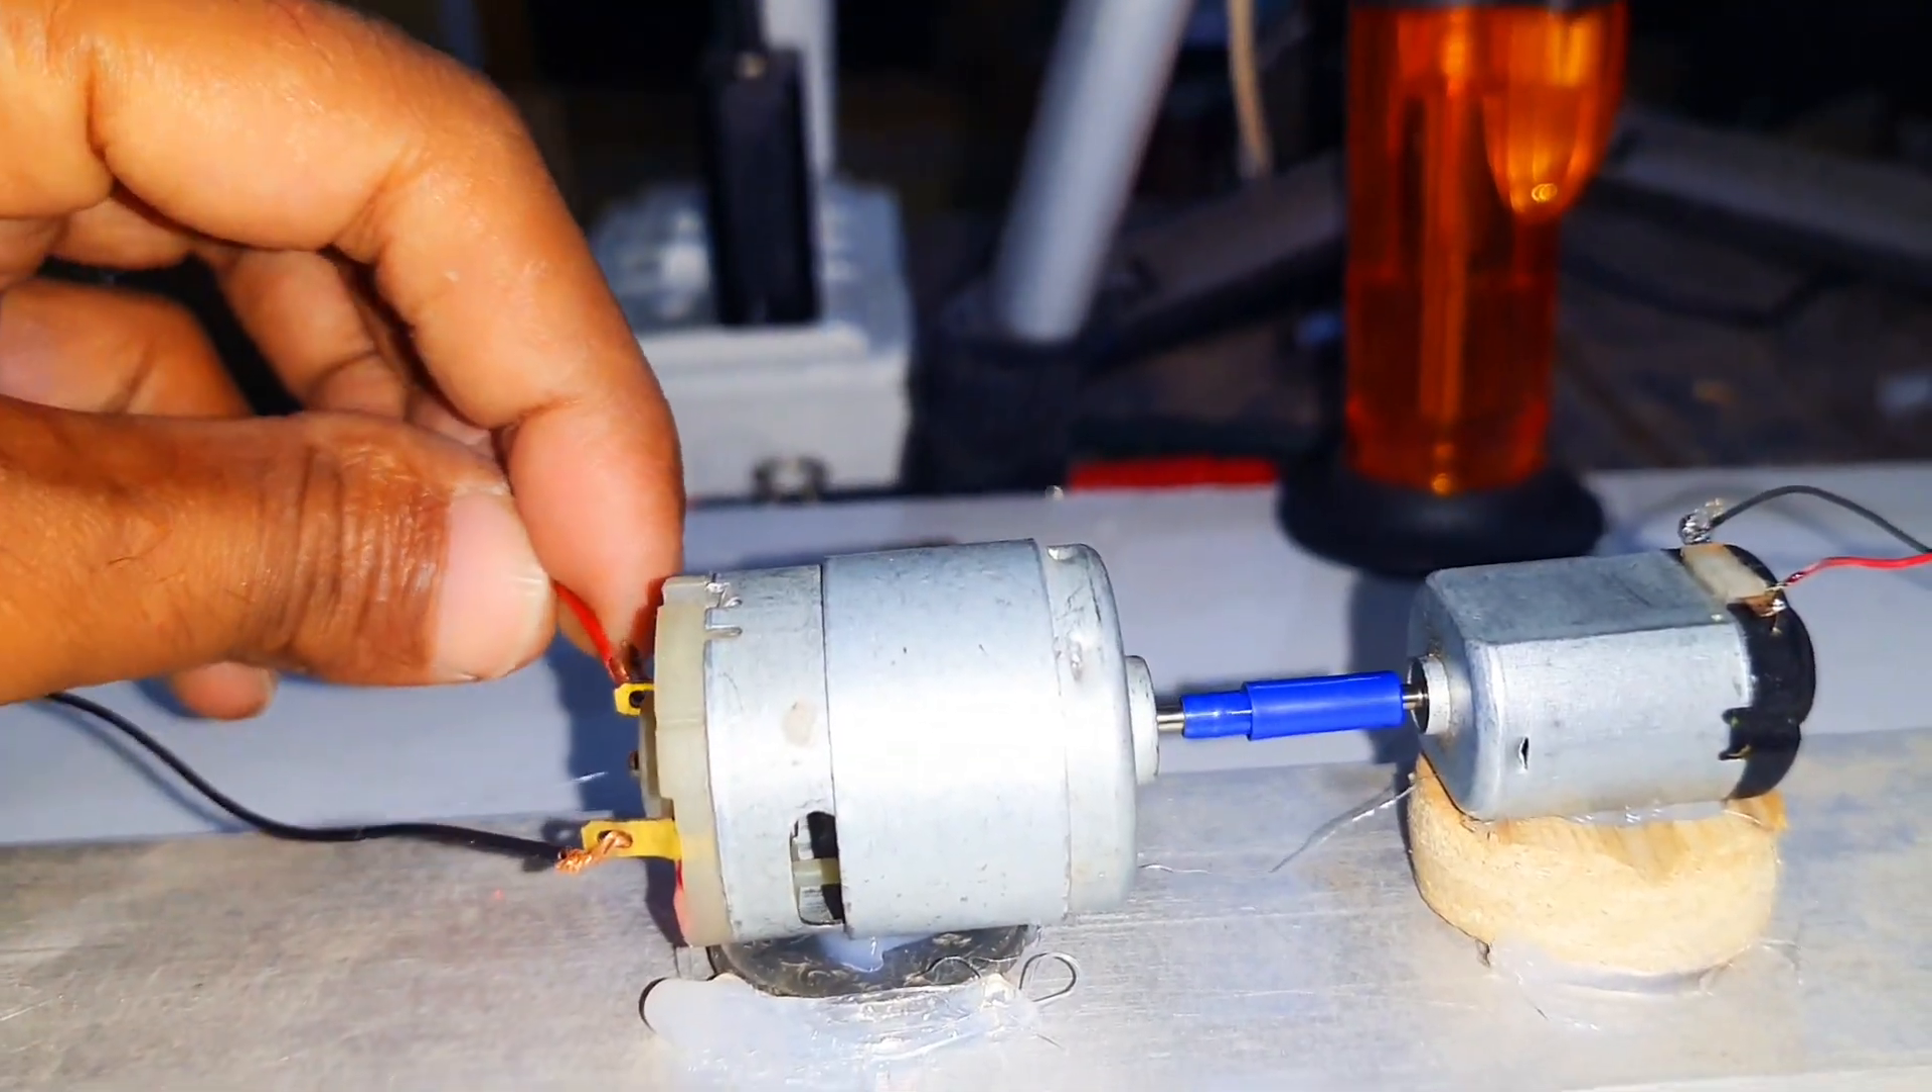मैंने बड़े वाले DC Motor को कनेक्ट करके रखा है।